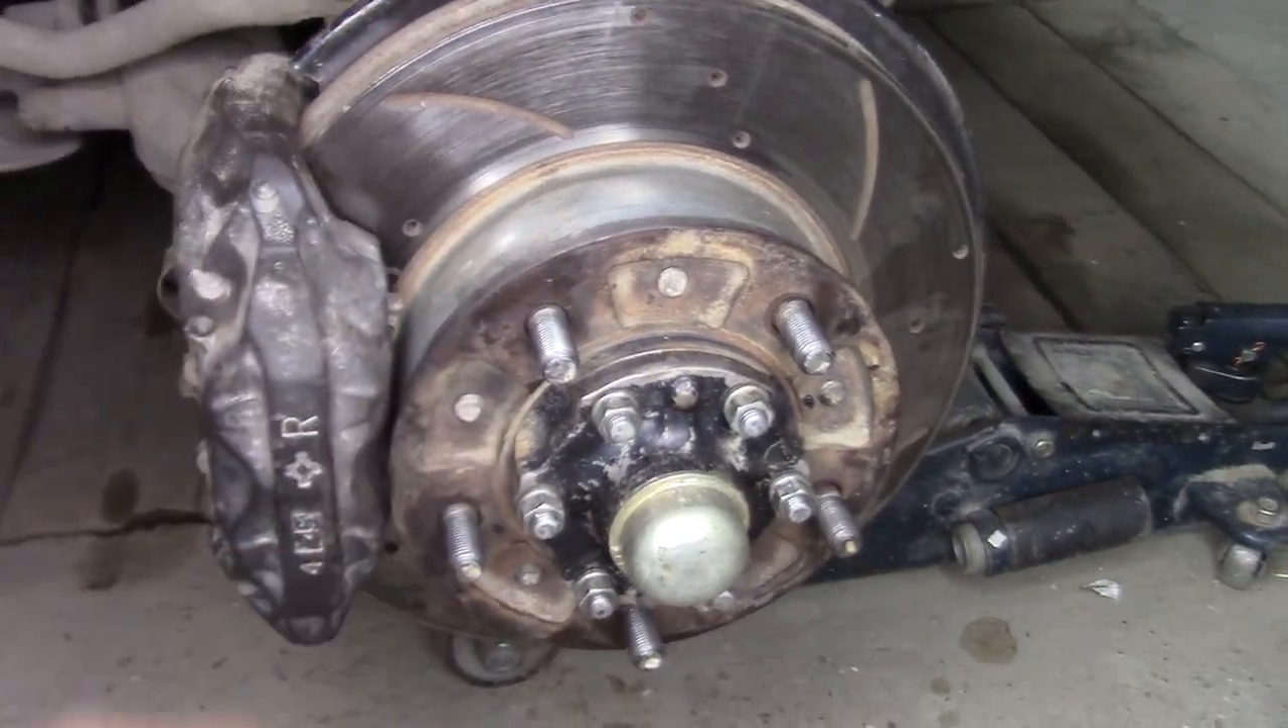Ну это привод. Остается только поставить колесо на место. Прикрутить его и можно в путь.